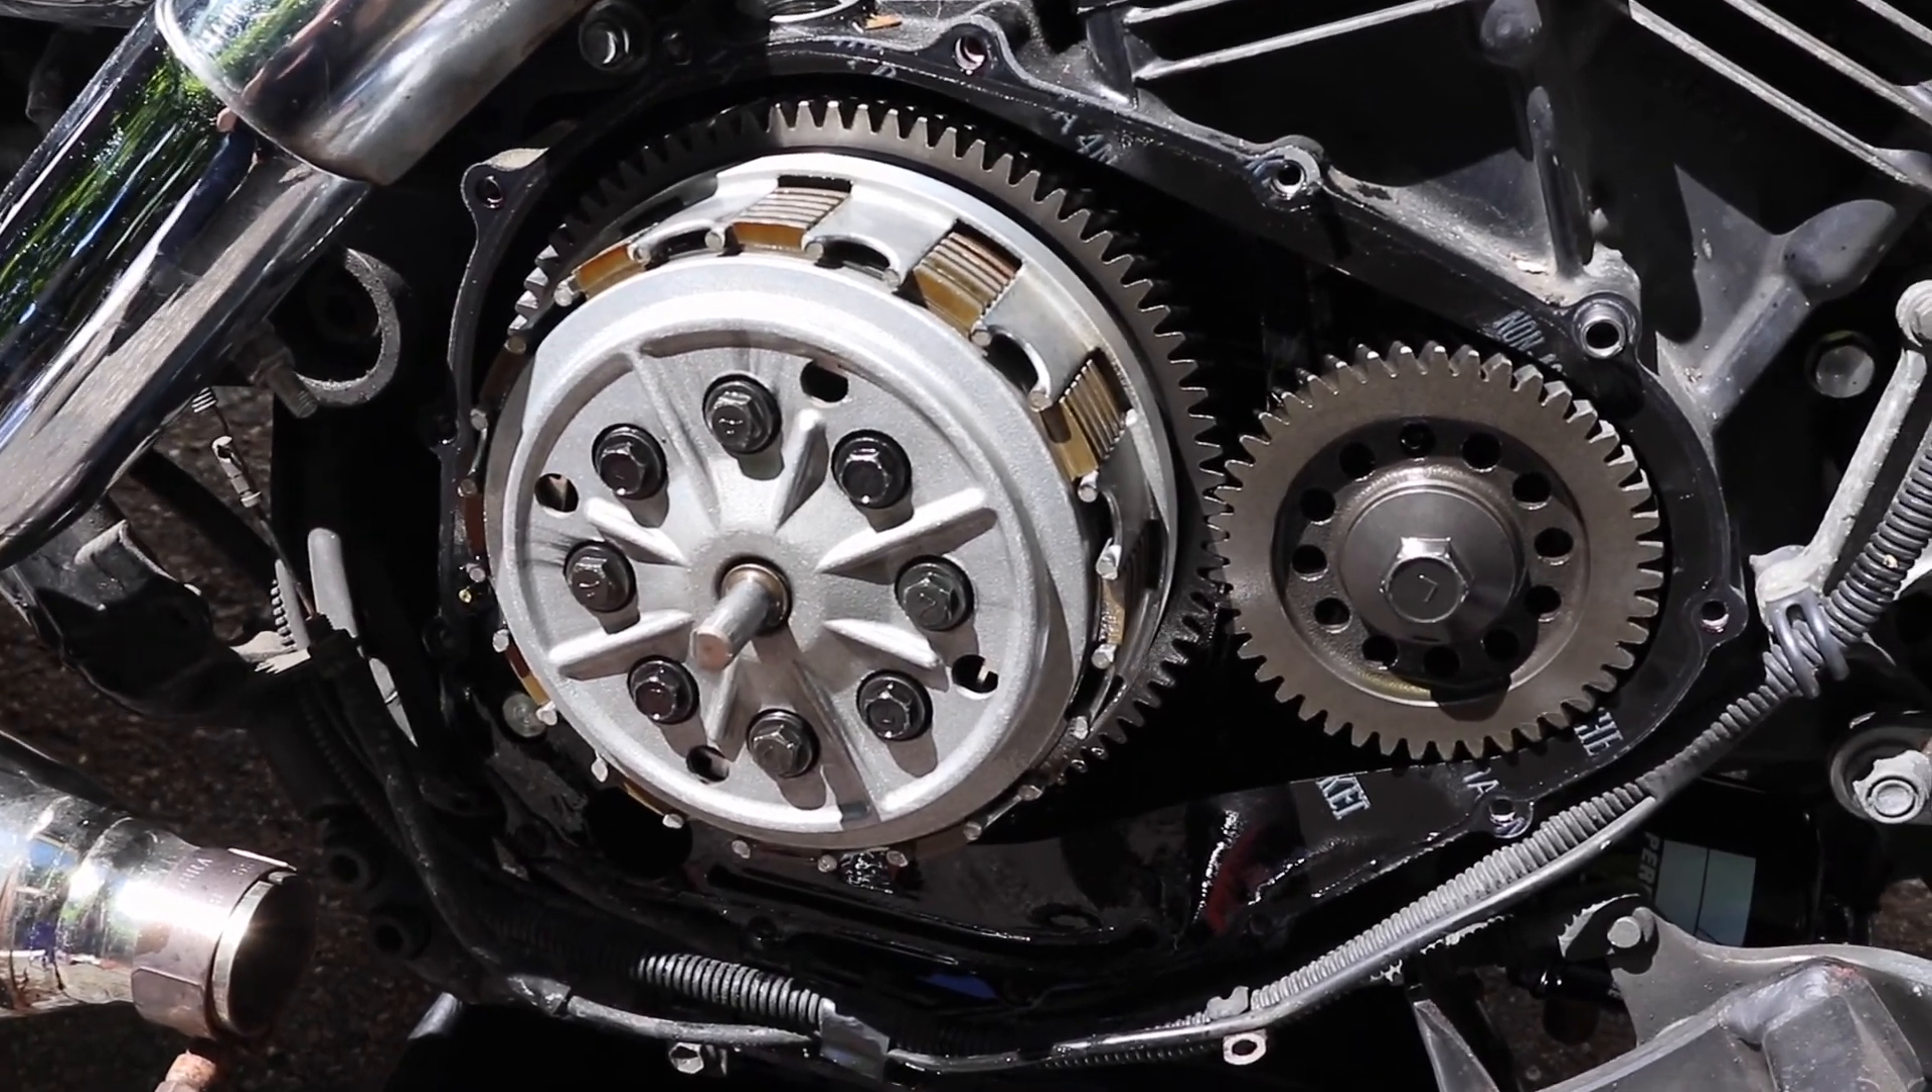So there's the there's the clutch cover off.